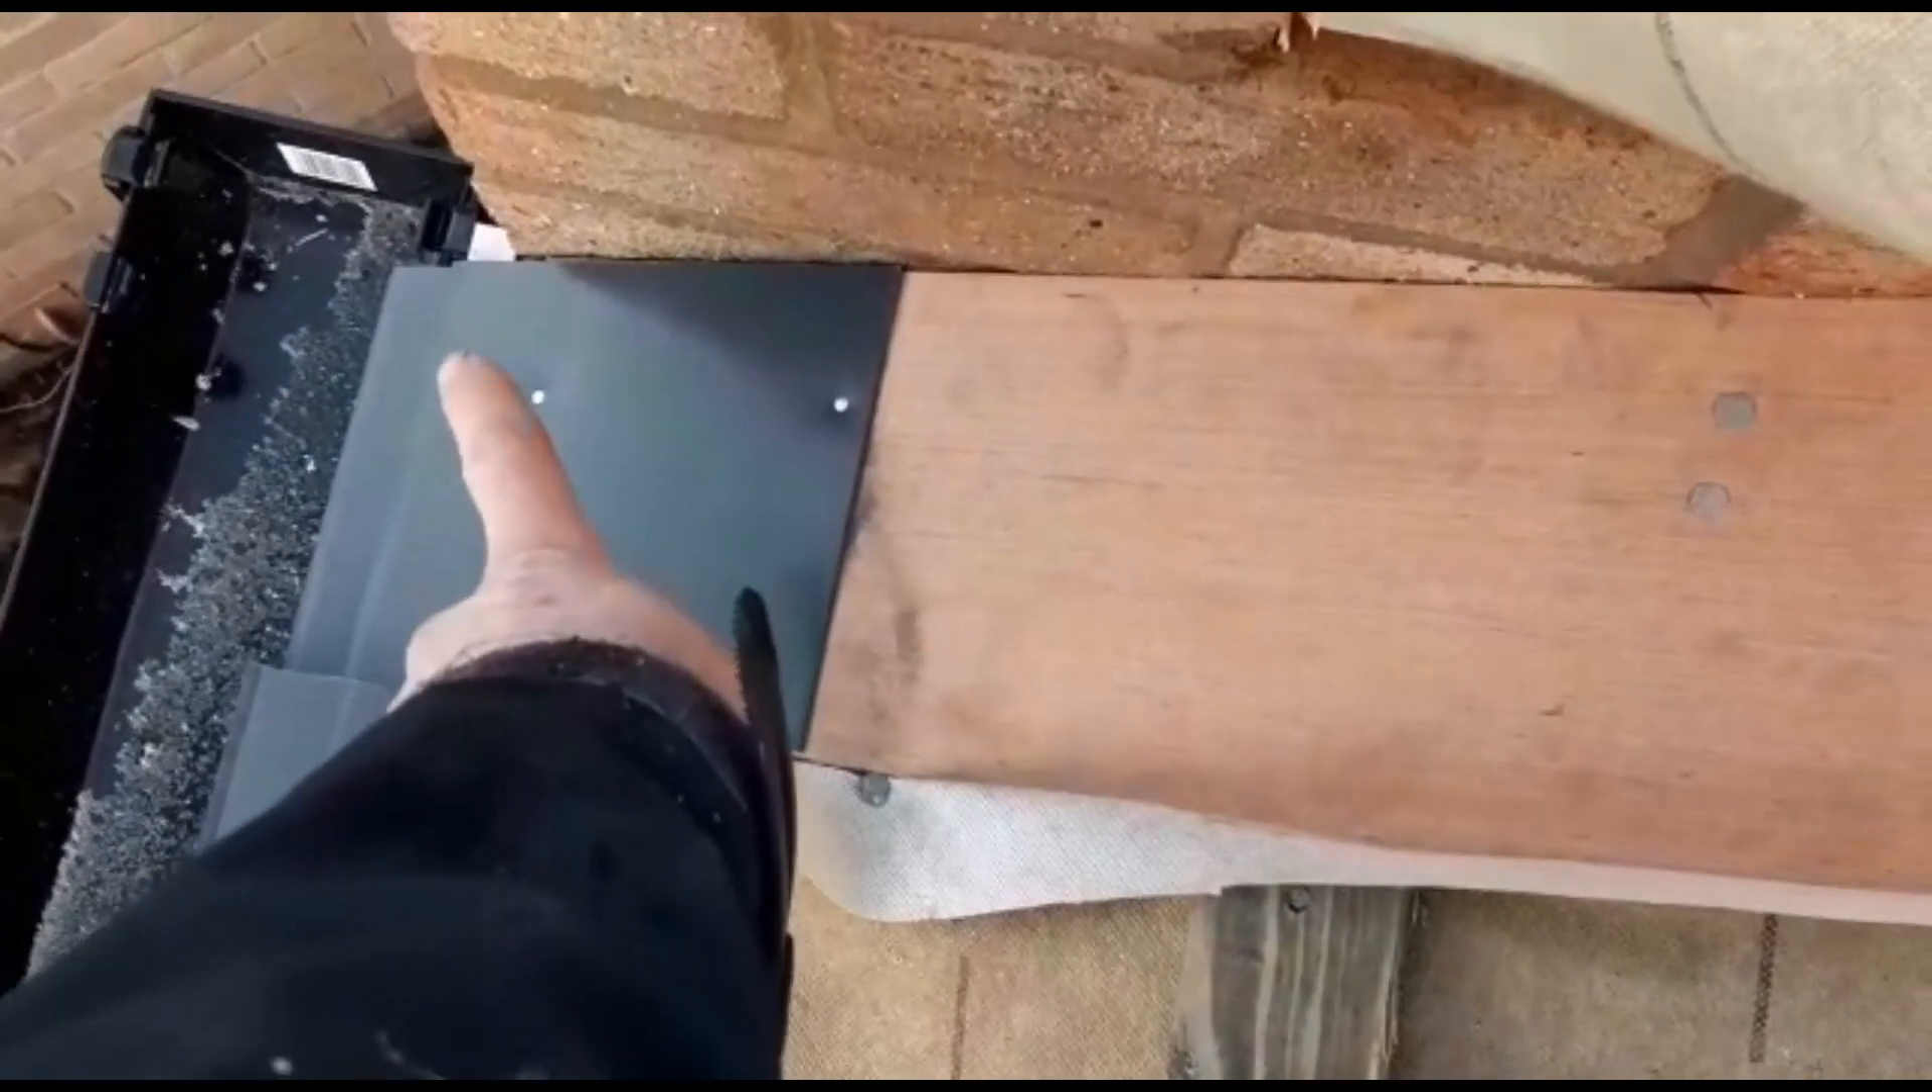I've put my eaves protectors on.